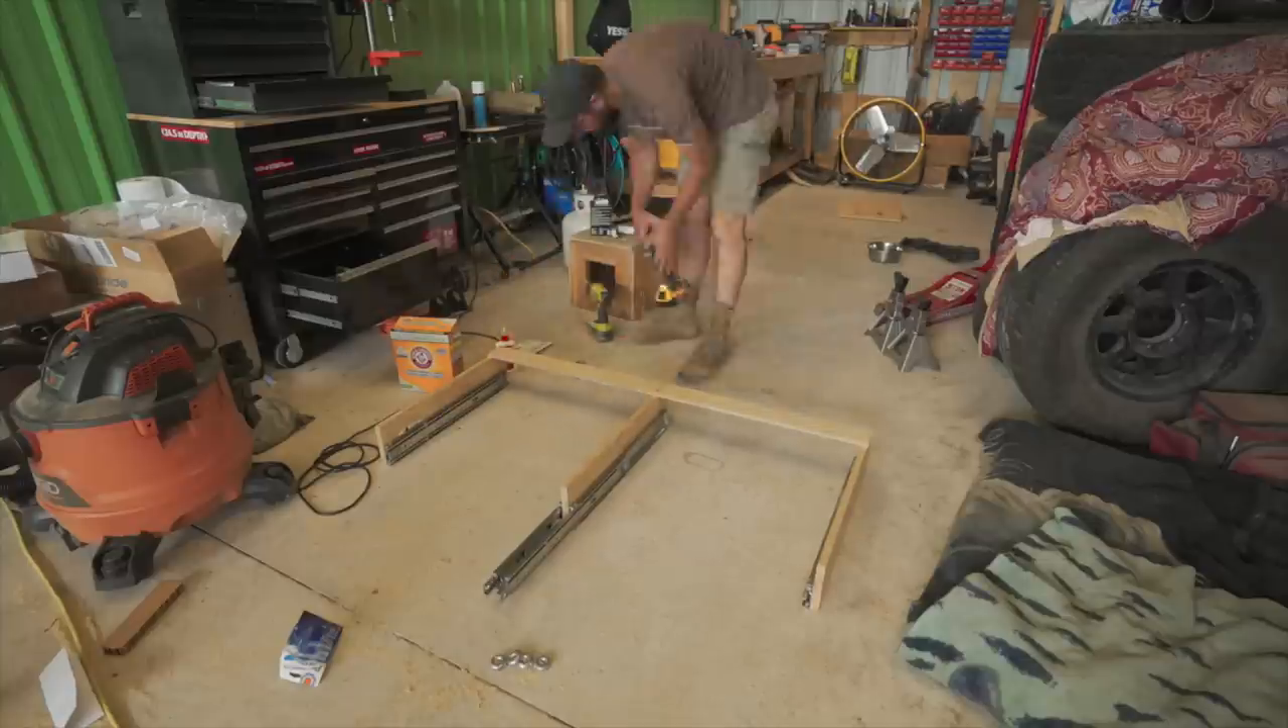All right with the slides now mounted I'm going to go ahead and assemble the front half now.